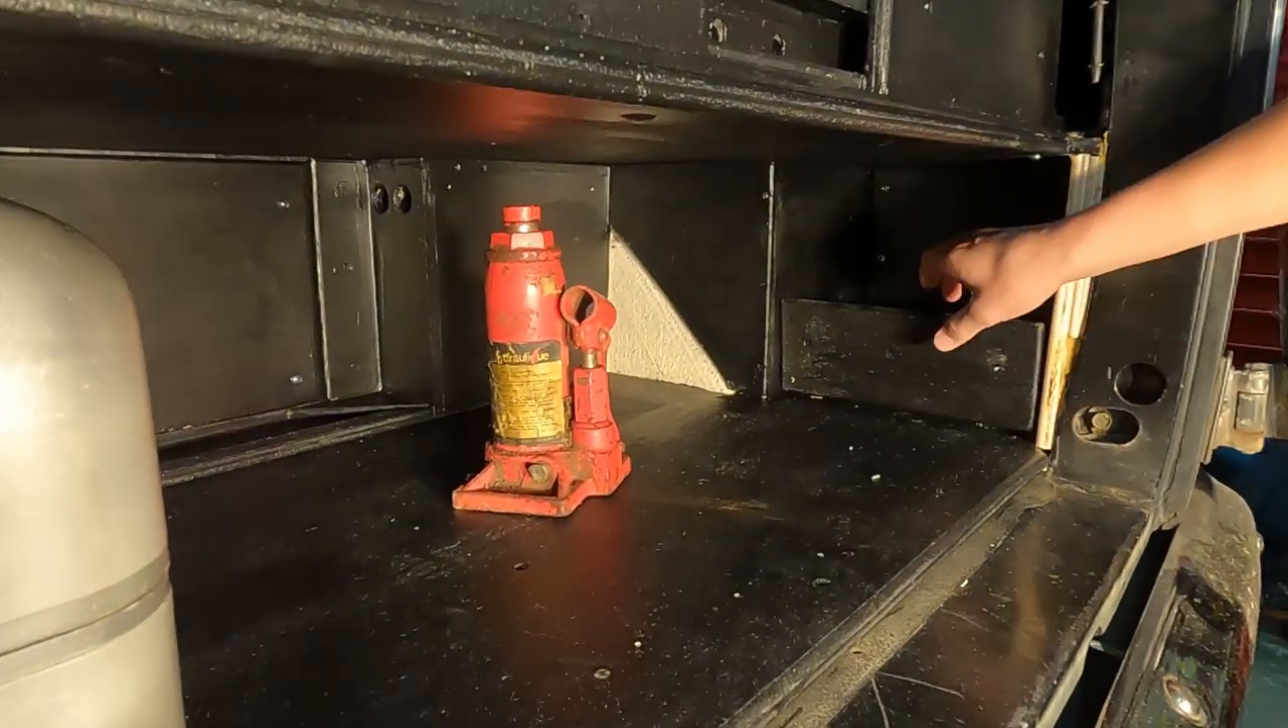We don't know if it'll be this exact jack that we use, but it'll be one very similar to it. It still fits above the shelf, and we can remove it to access our oil.